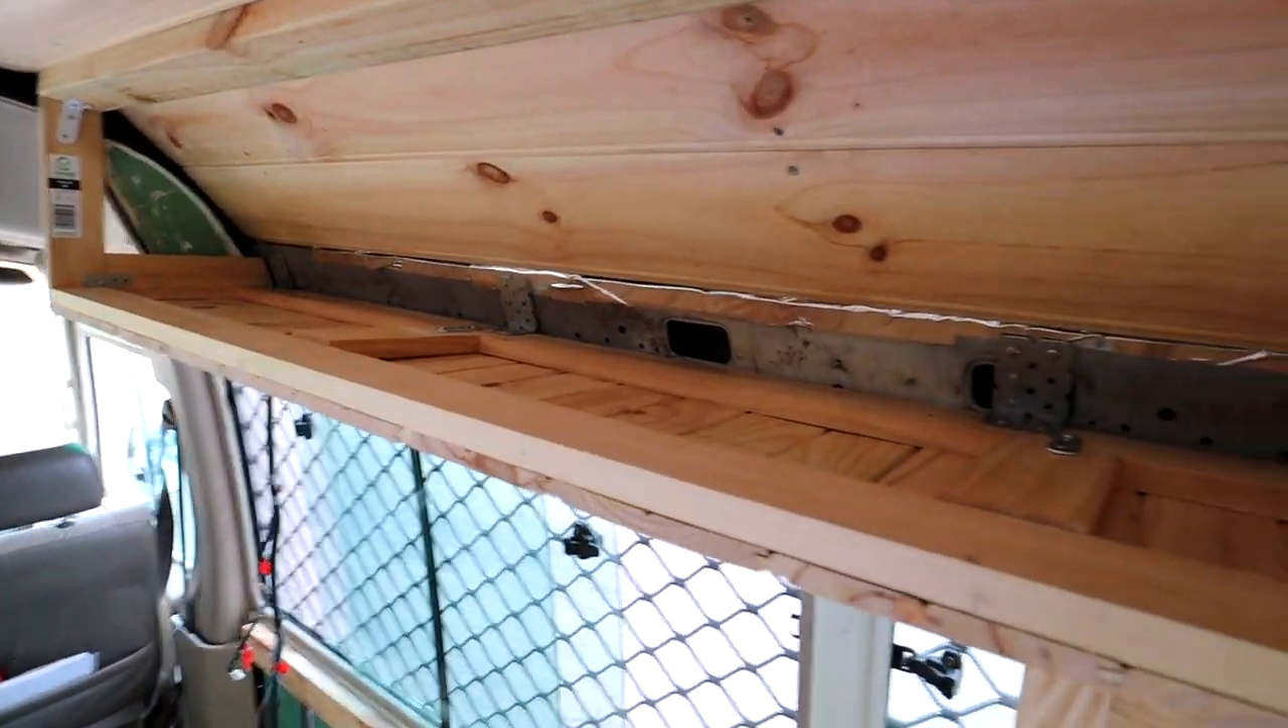We have an overhead cabinet! Minus the doors! I mean minus the doors but okay.